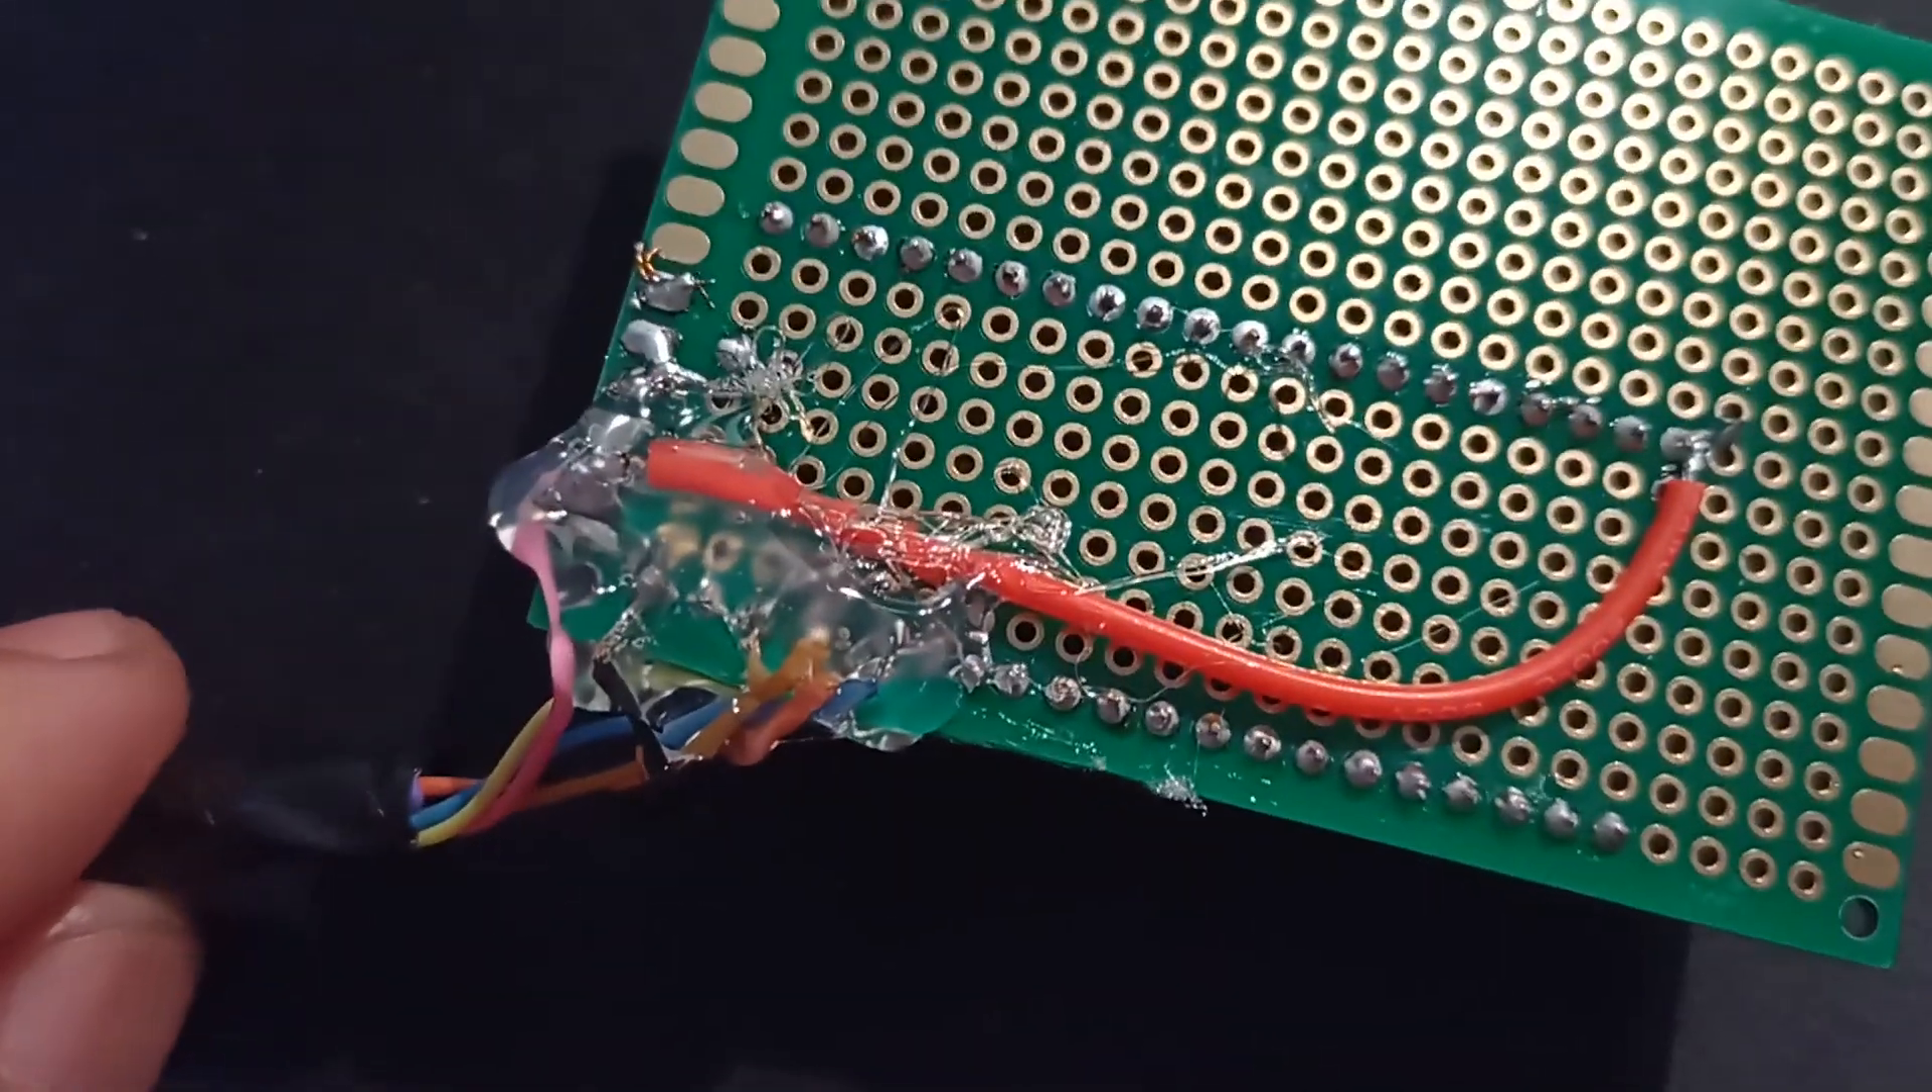Para que os fios permaneçam fortes e ligados à placa, coloquei cola quente nos terminais de solda.